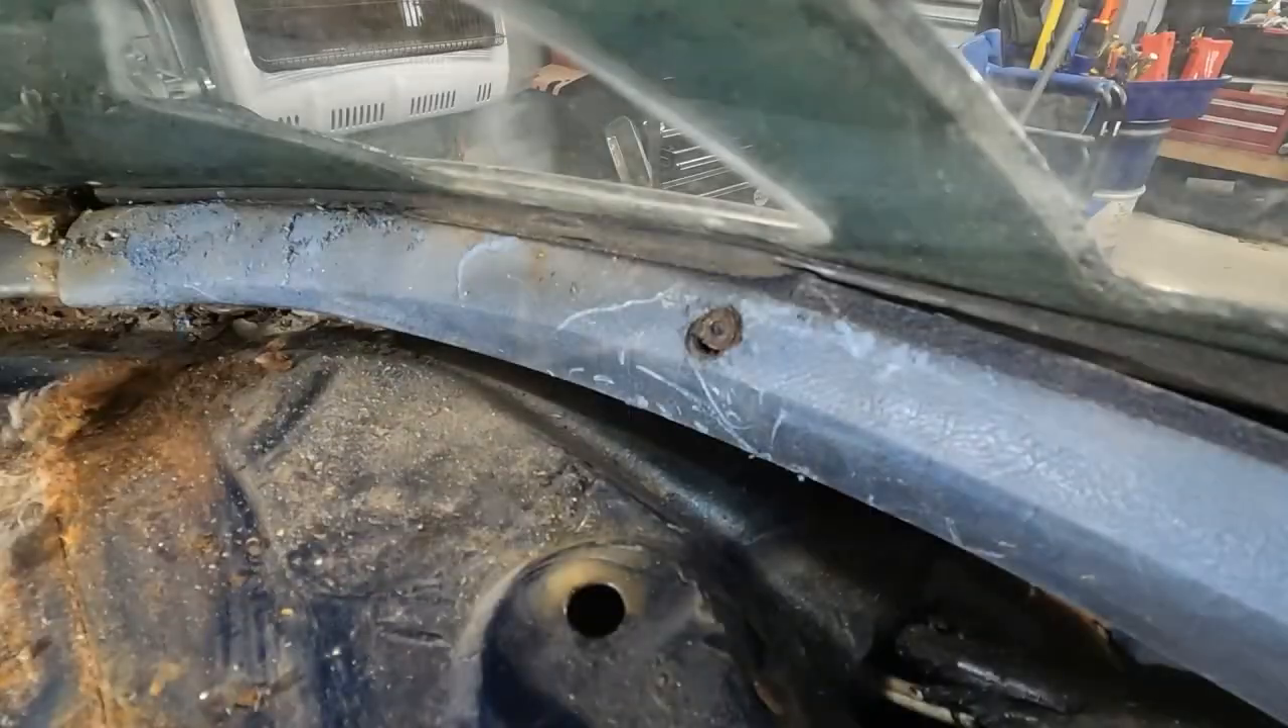No, no, we still got to get this screw out. We got to get the screw out still.